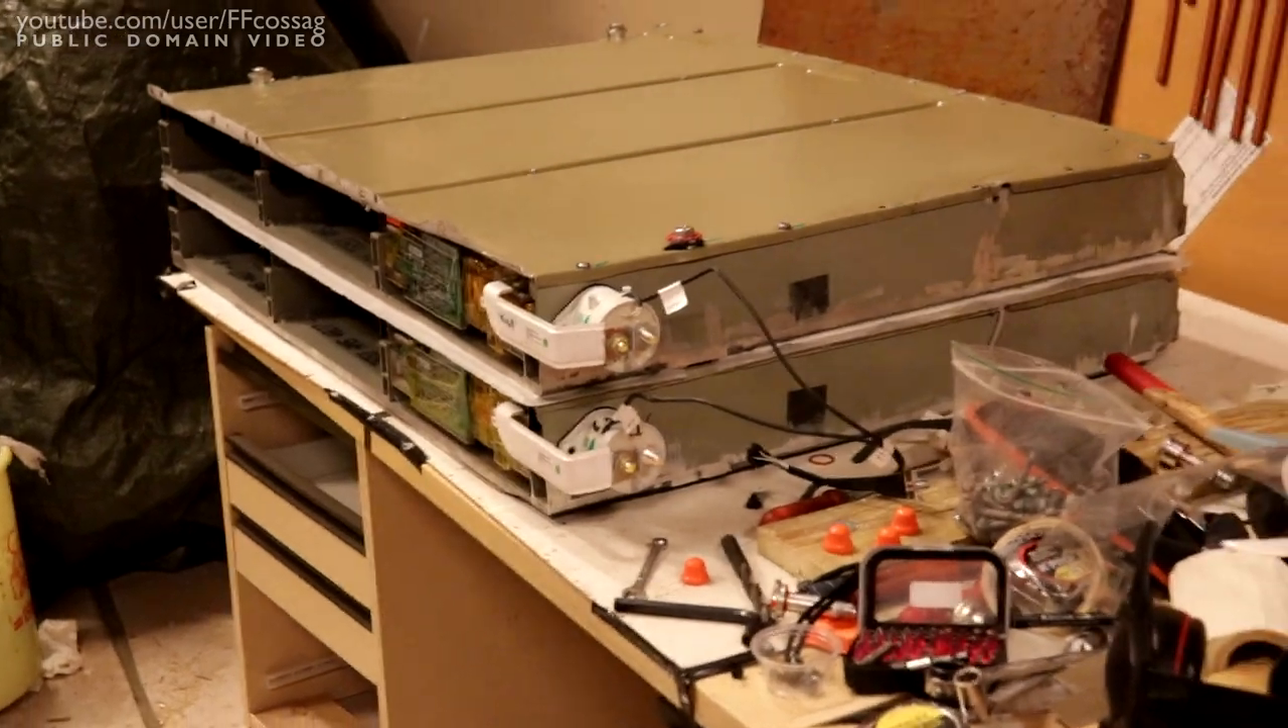So this is the first real test mount of both levels of the case and it's really turned out excellent.